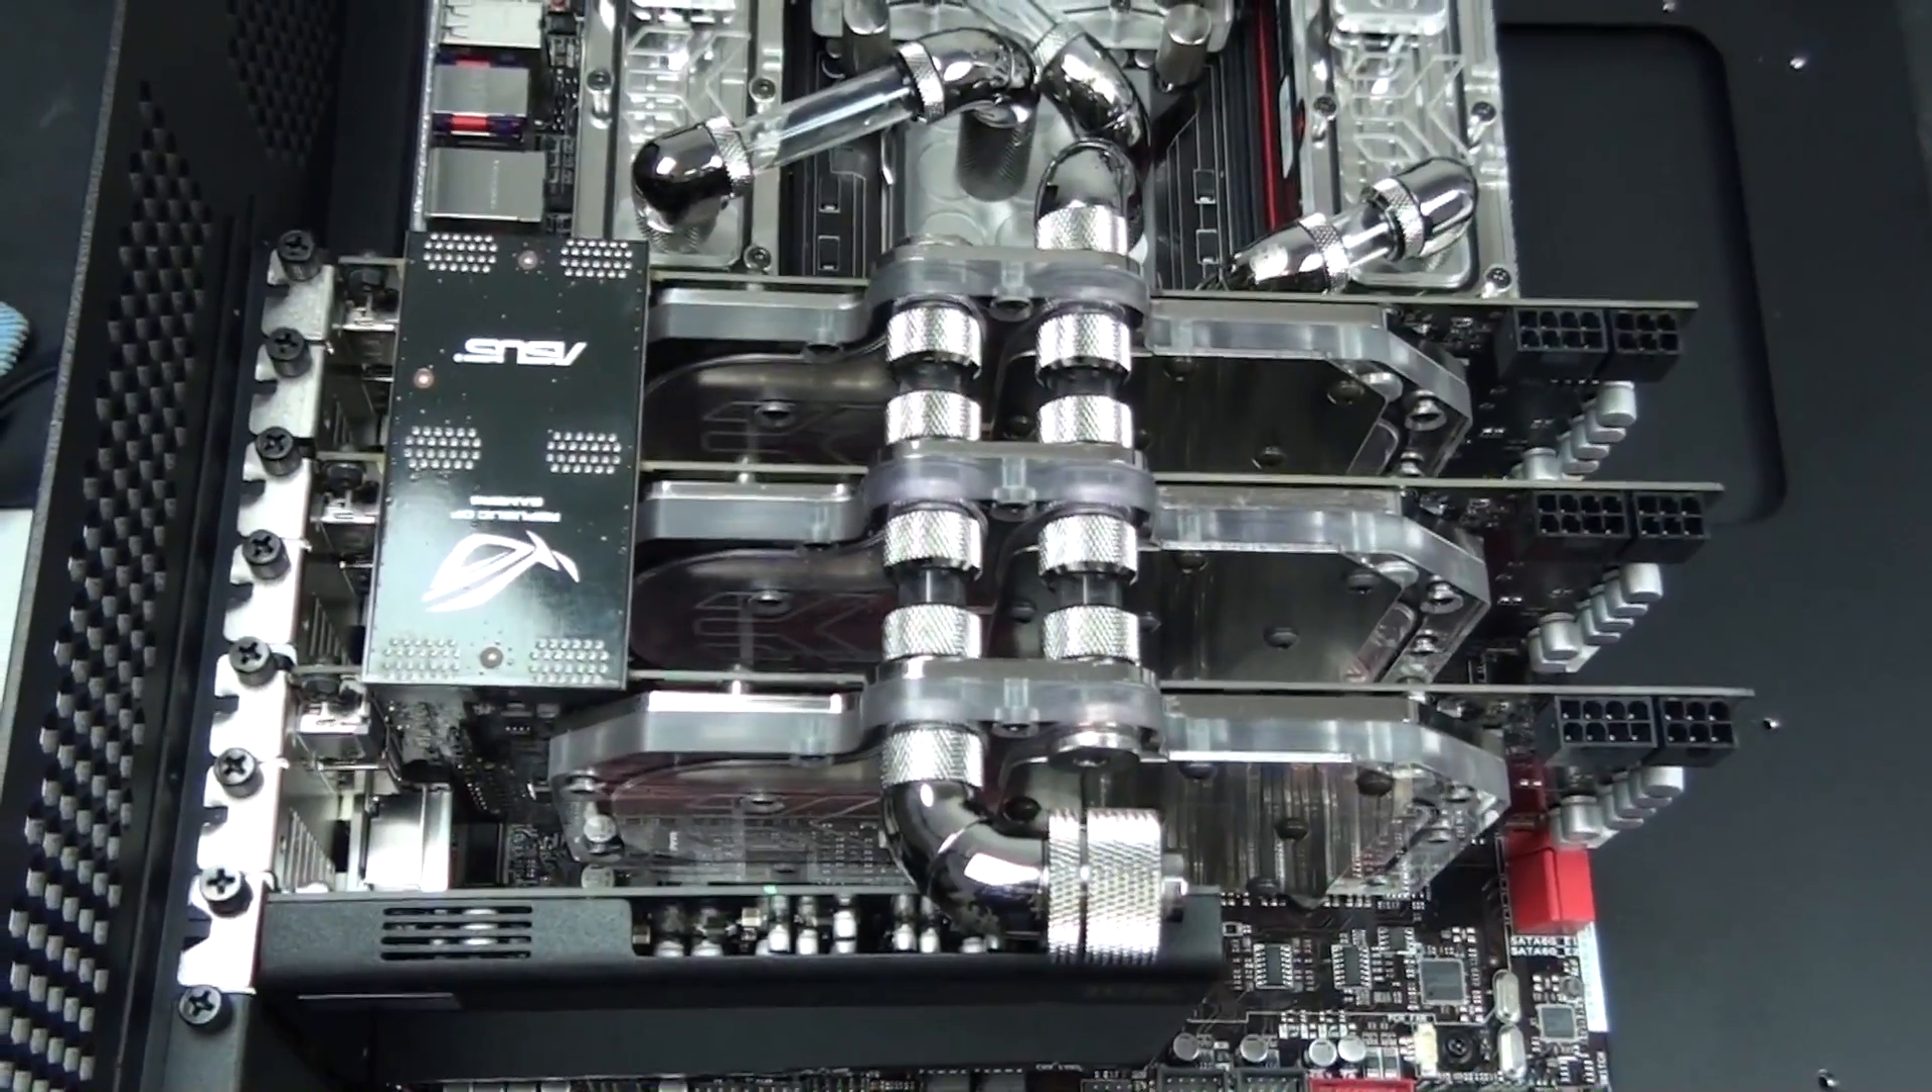I've tubed up all of these water blocks. So there's 8 EK Nickel Plexi water blocks going into this system. And all of them are tubed up with BitsPower Crystal Link.